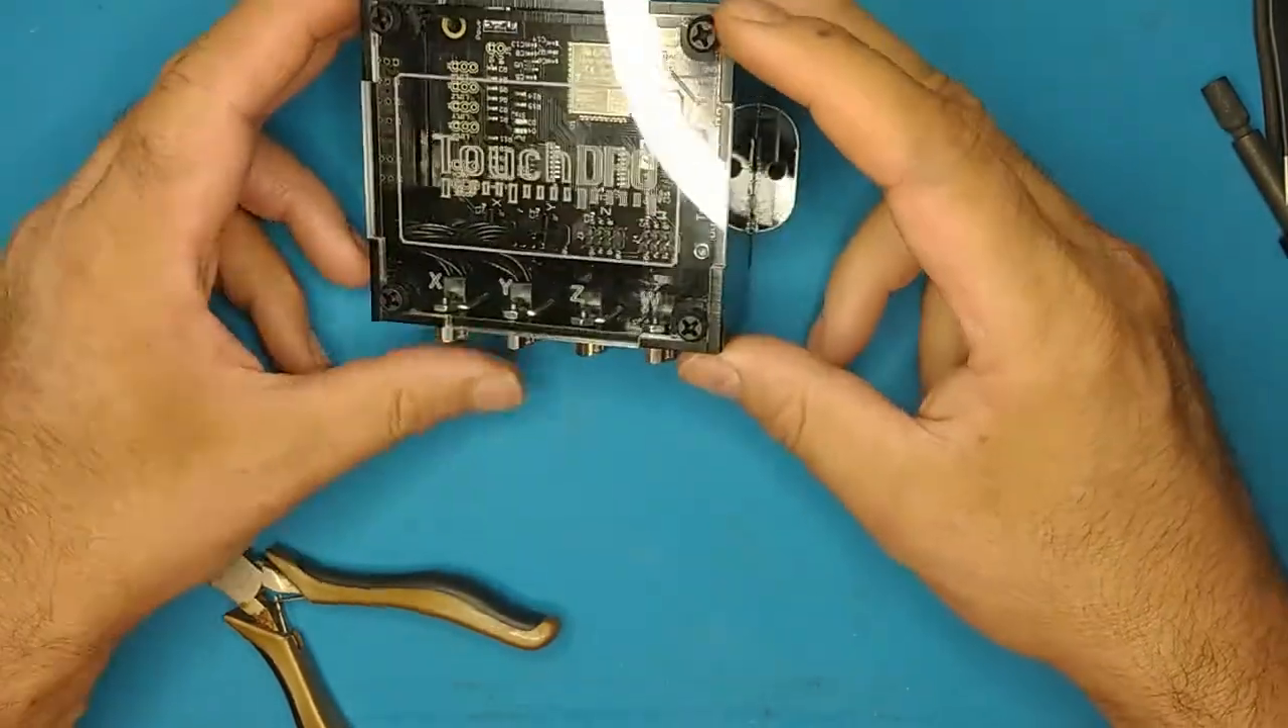Now we have a fully assembled two -axis setup, touch DRO board and enclosure.